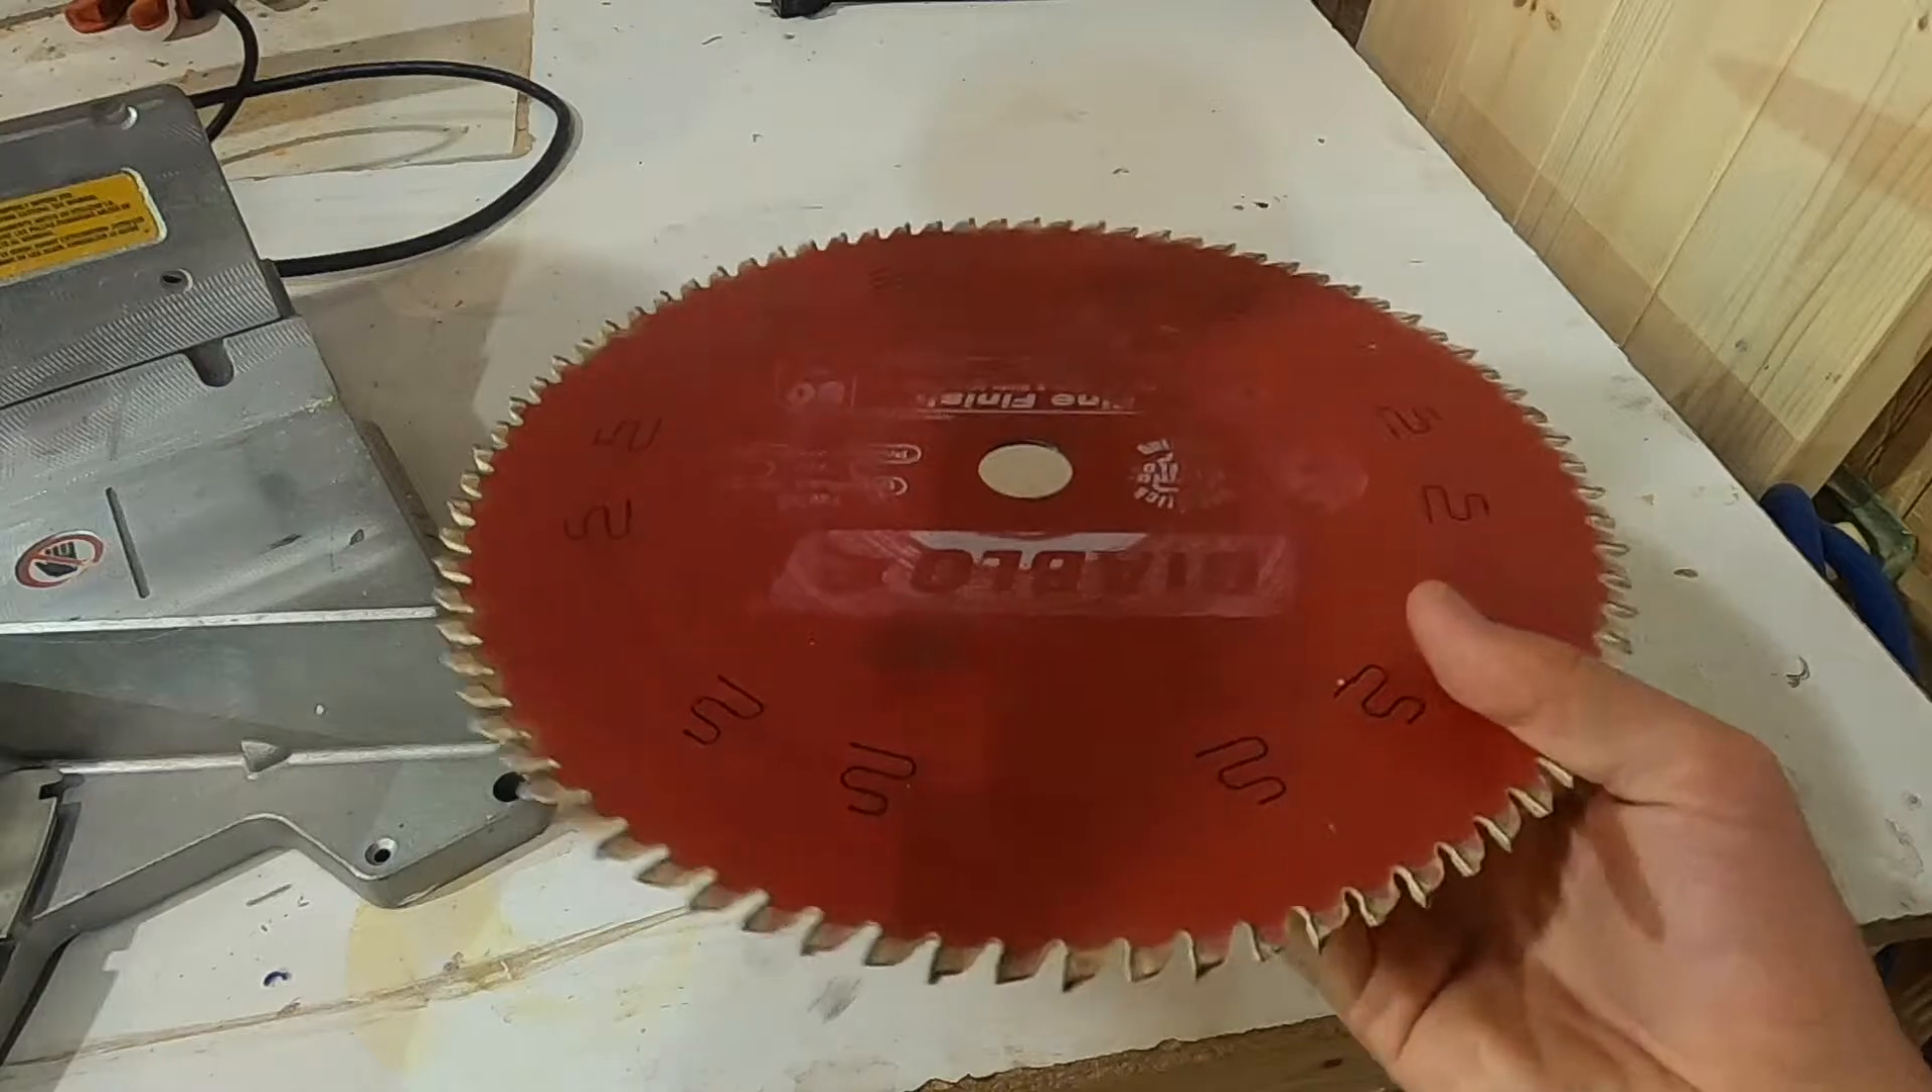So here's the blade out of the saw.